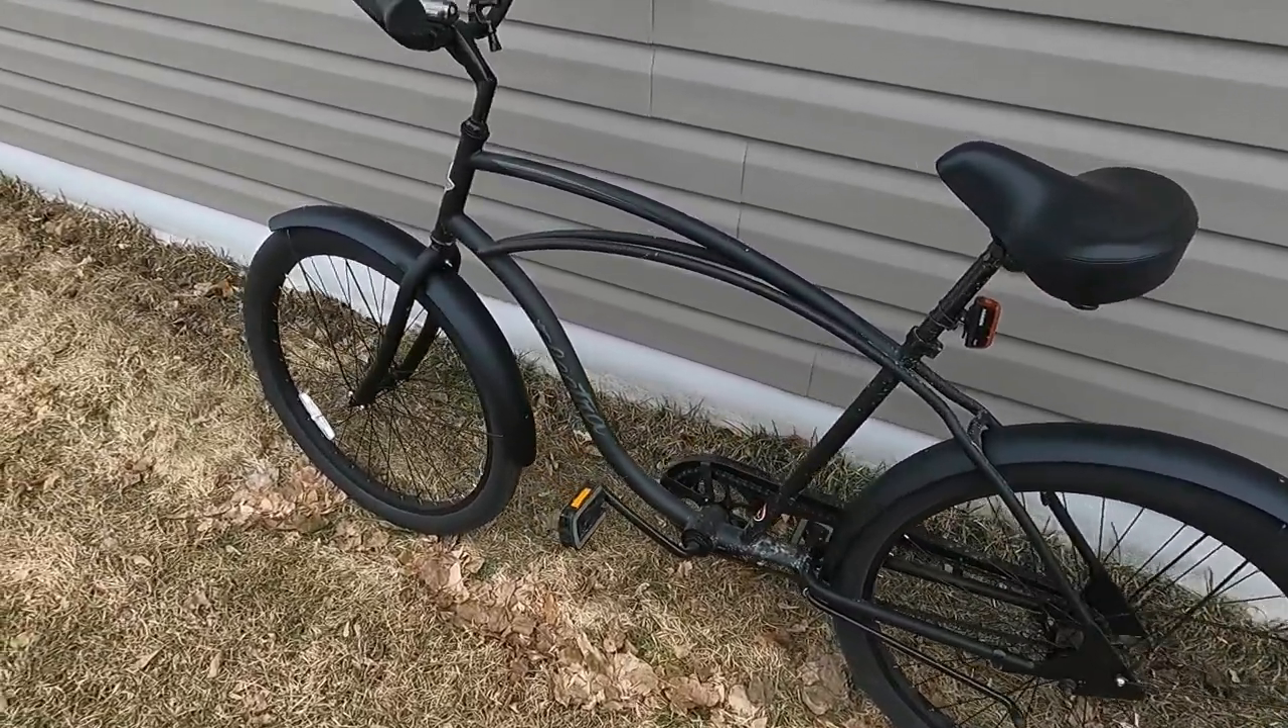Fenders are on.